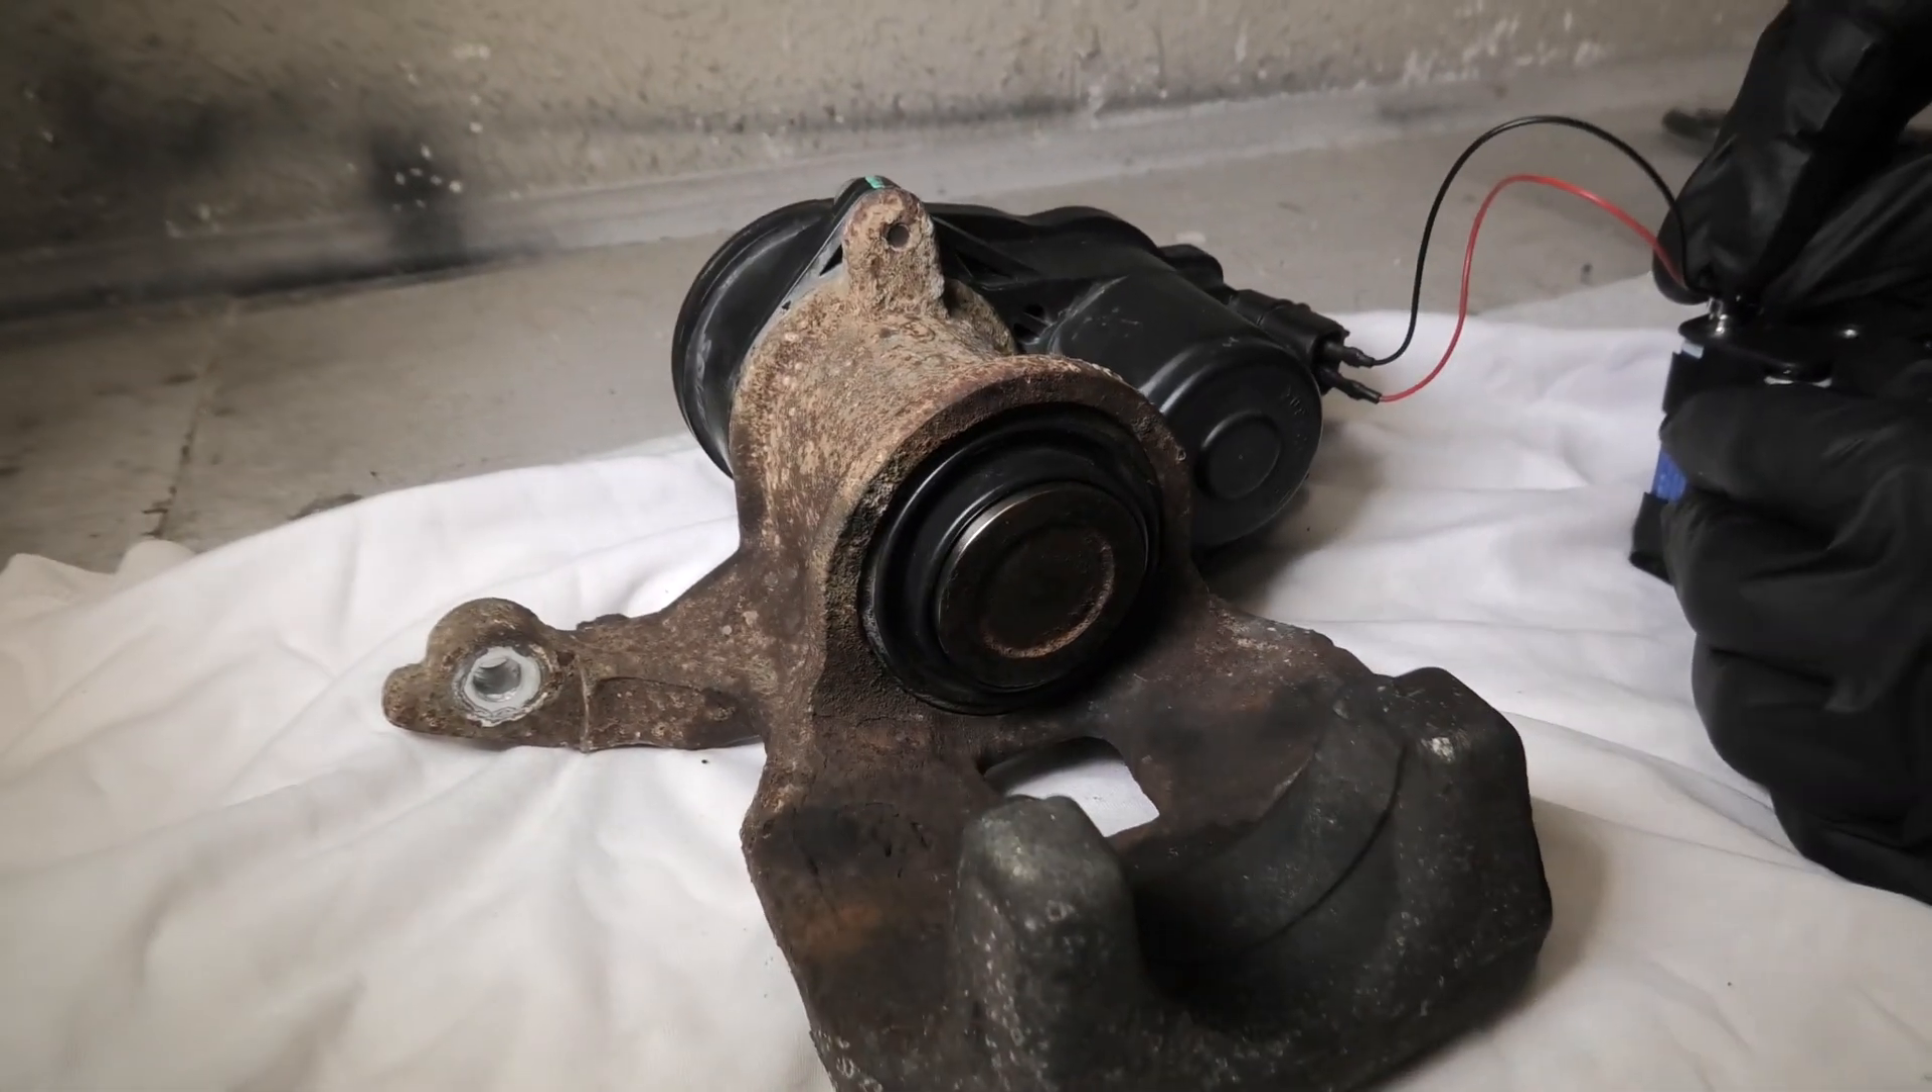So now the boot is back on.